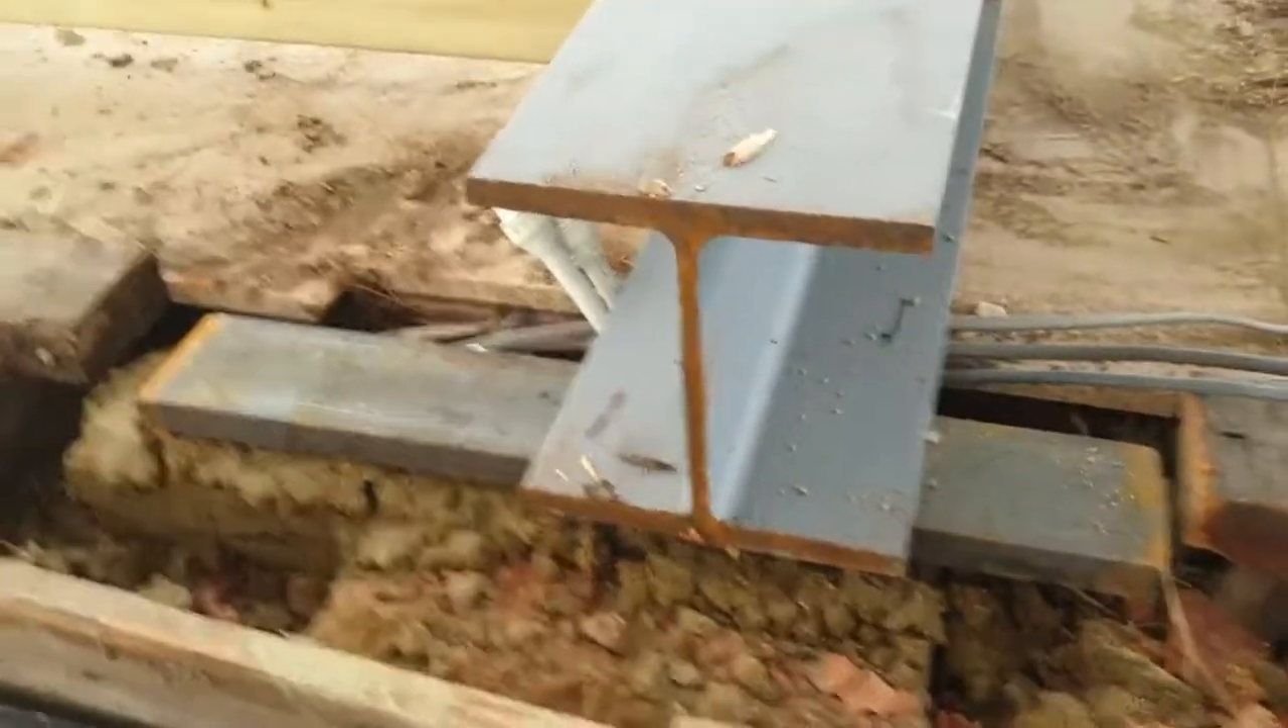We can see the steels already been fitted. So the bearer plate is underneath it and the steel rests on top of that and that will be all fixed into place.